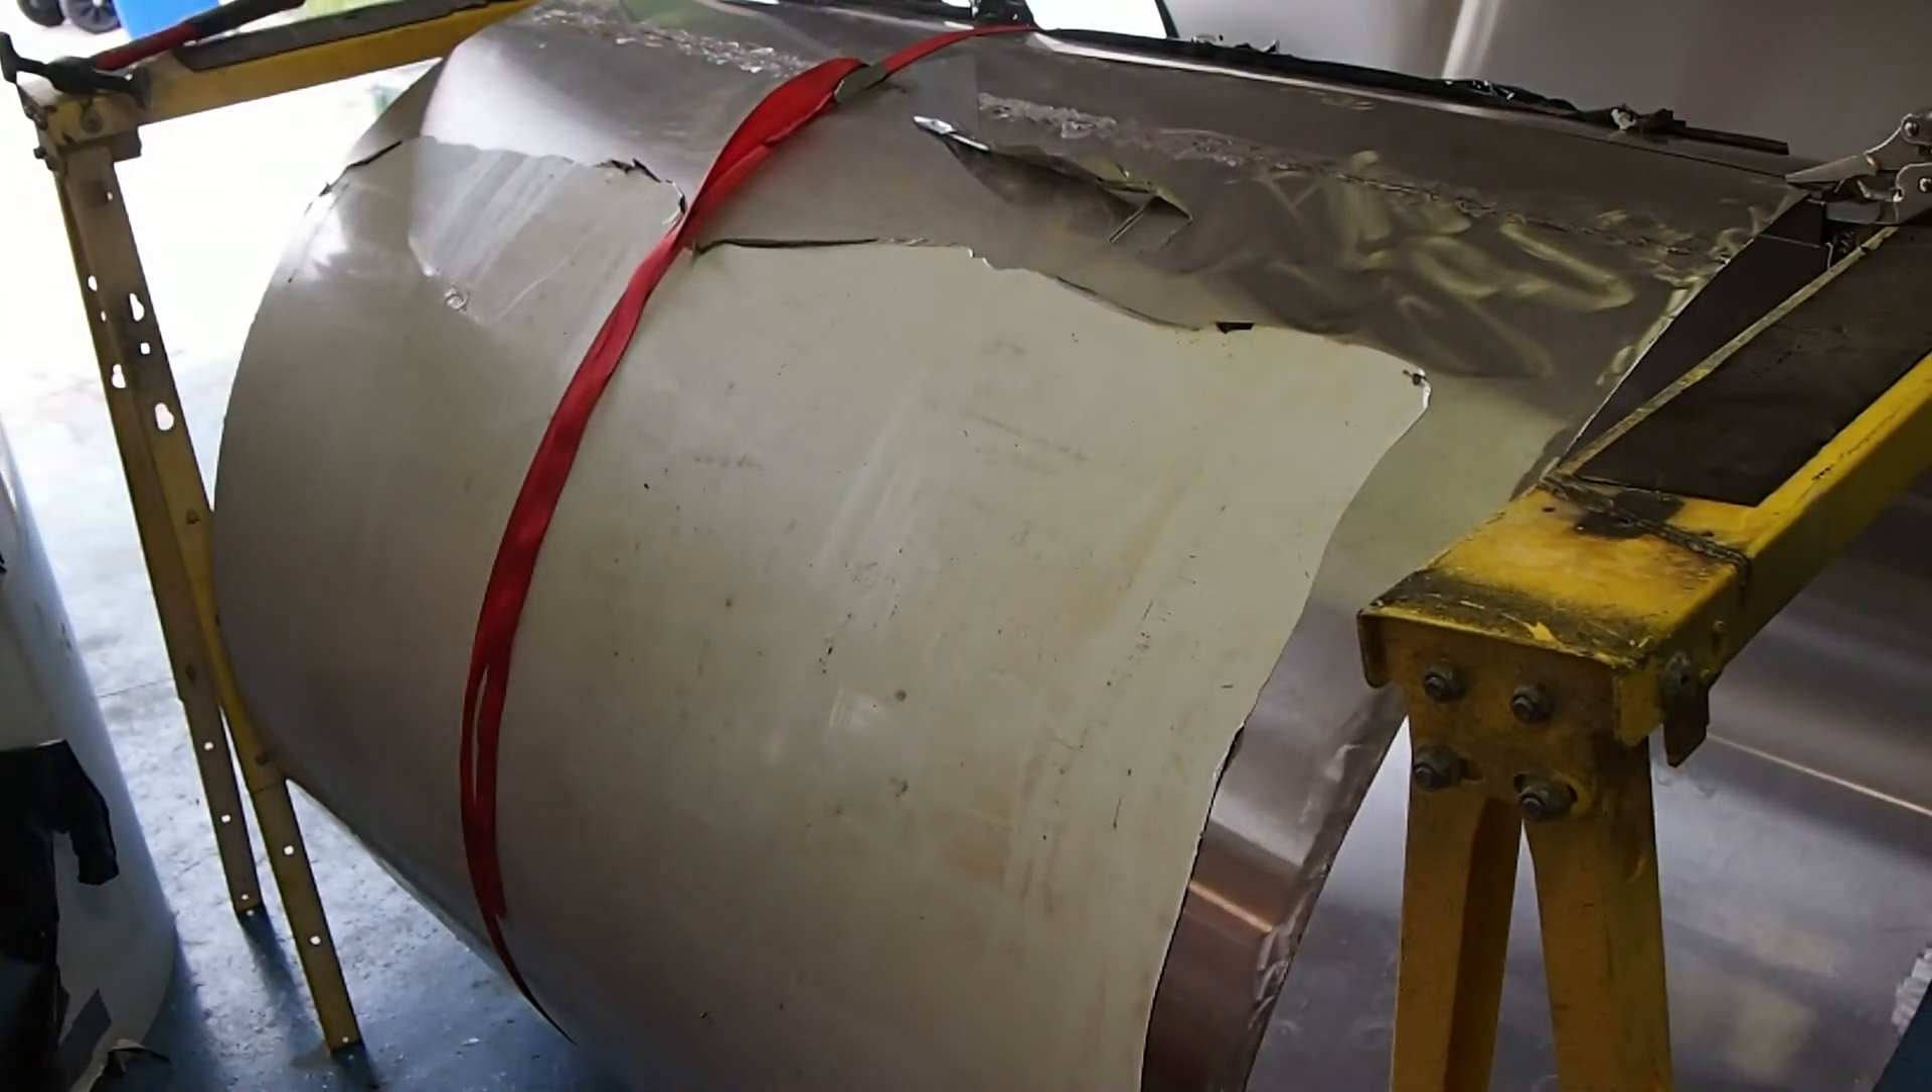I've got a belly band right across the strap, right across the center to try to keep it as circular as possible.